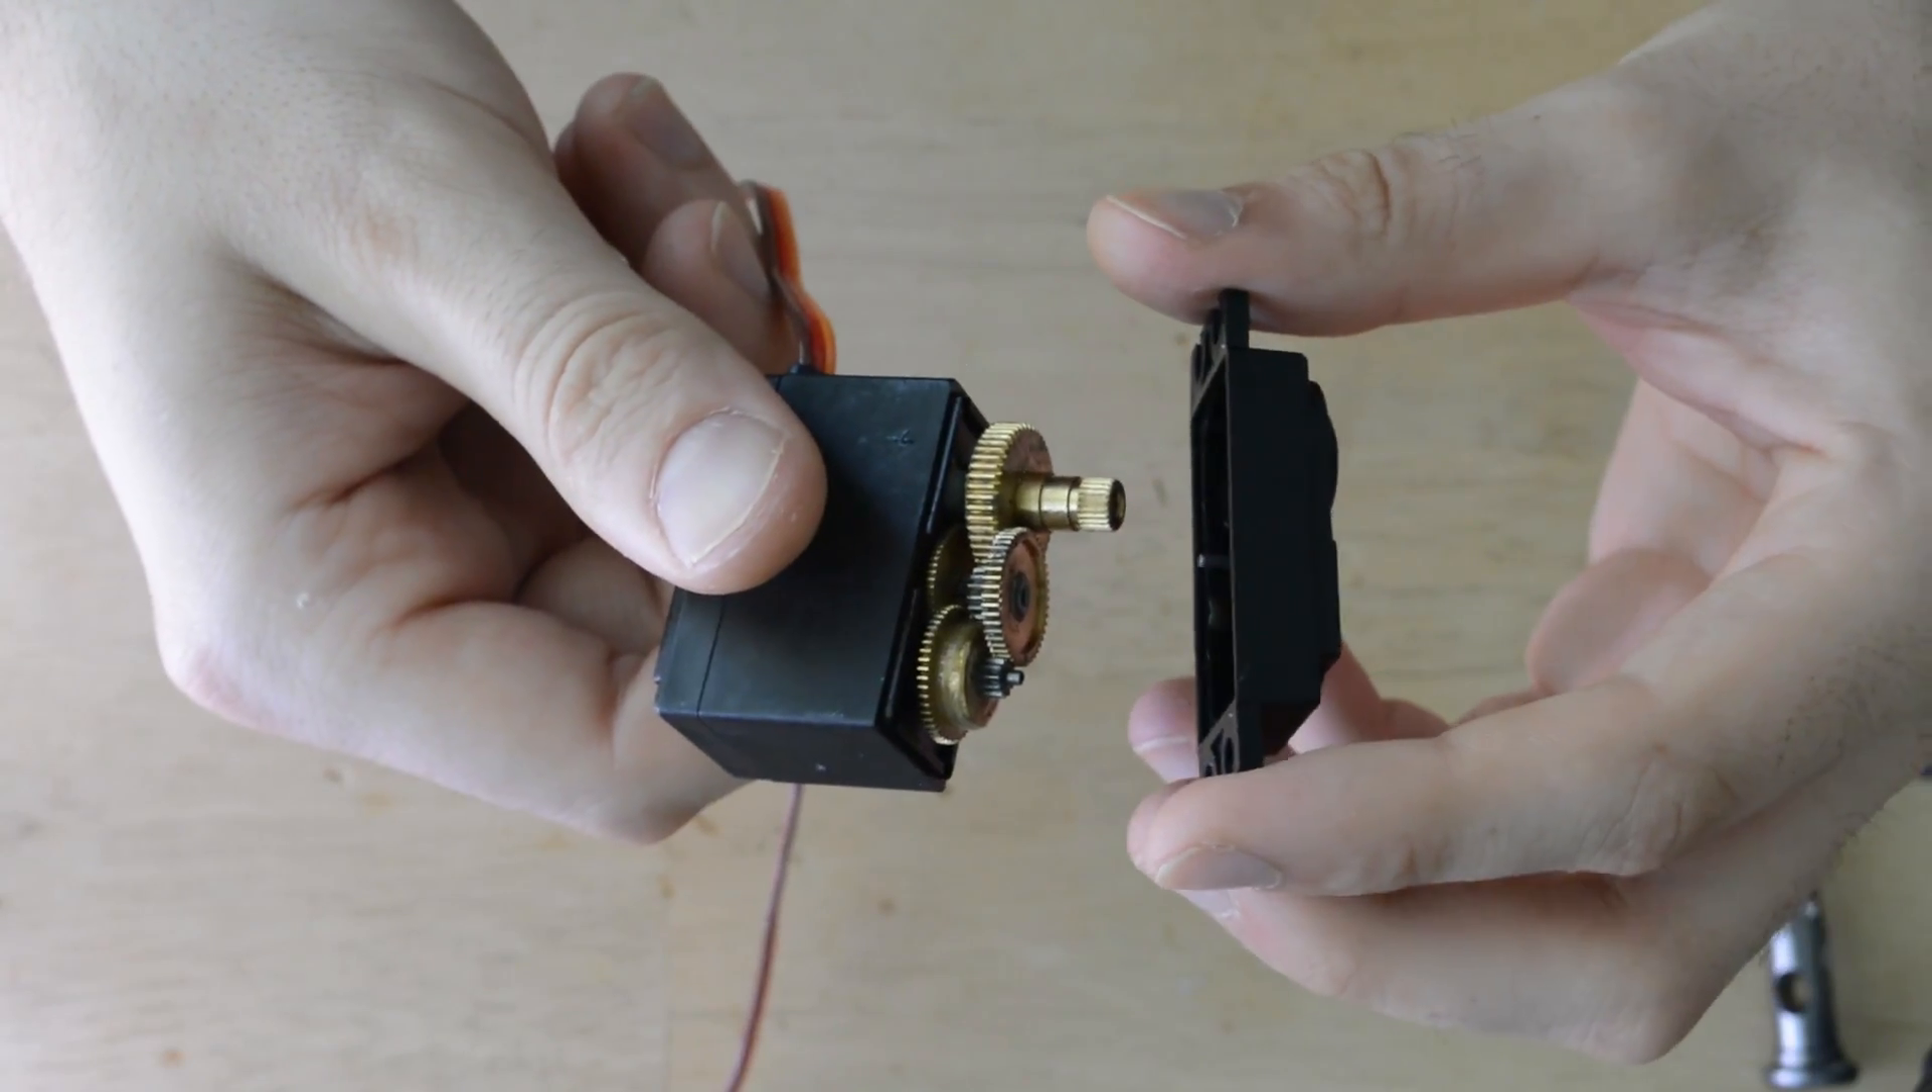With the top lid removed you'll see the gear system for the servo.